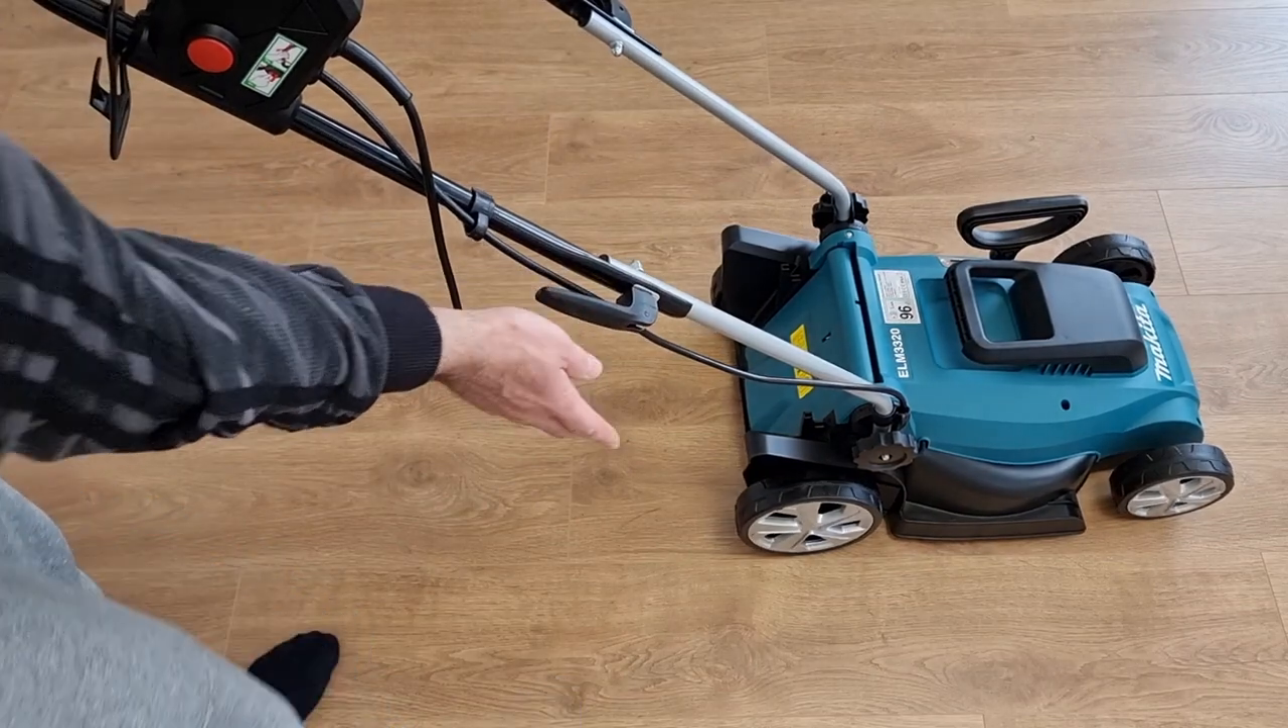Okay guys so i managed to put the machine together.